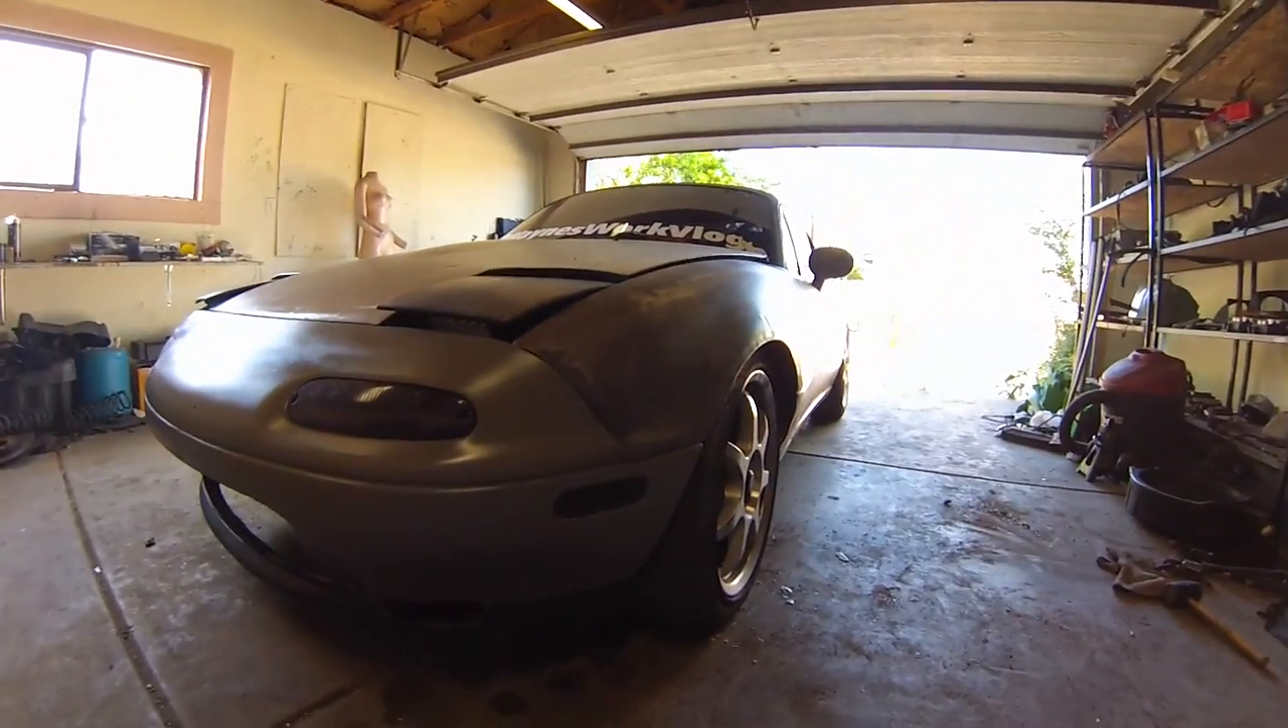And I even put the fenders back on.